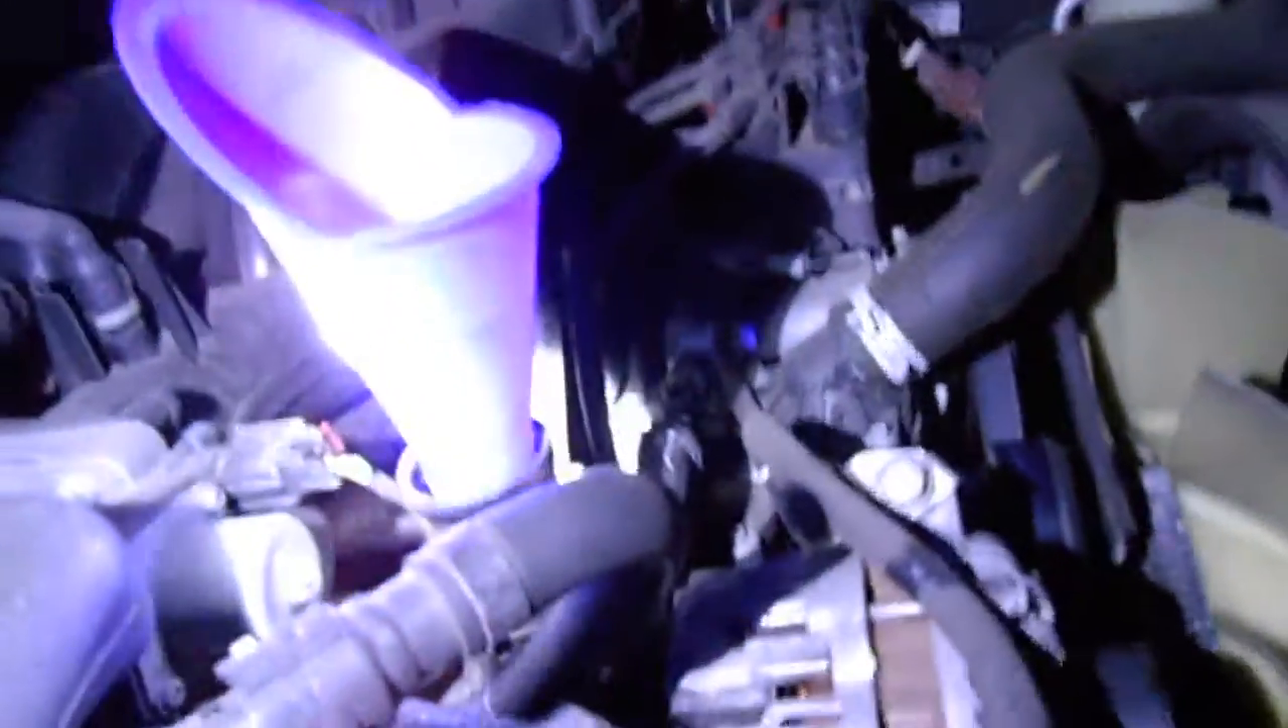You've got your funnel already in where you put the oil in on top of your engine.